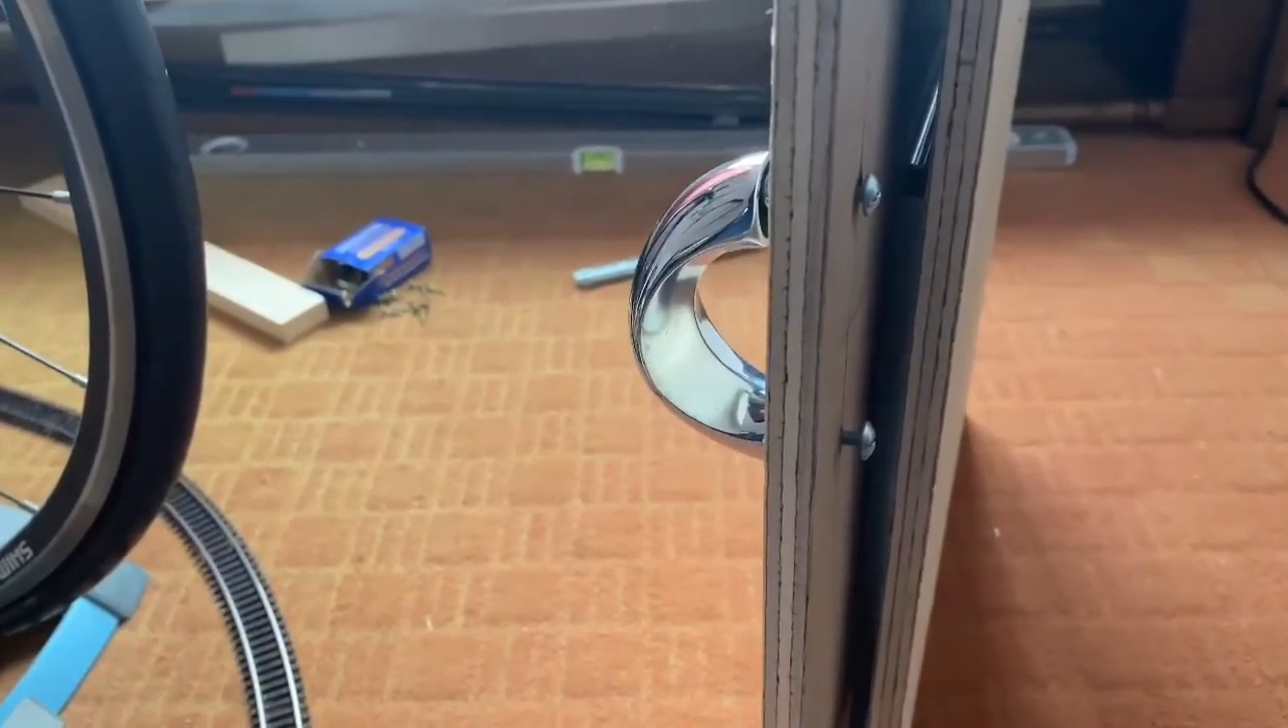There you go you can see i've put this plate this board on here now and um i've located the handle.